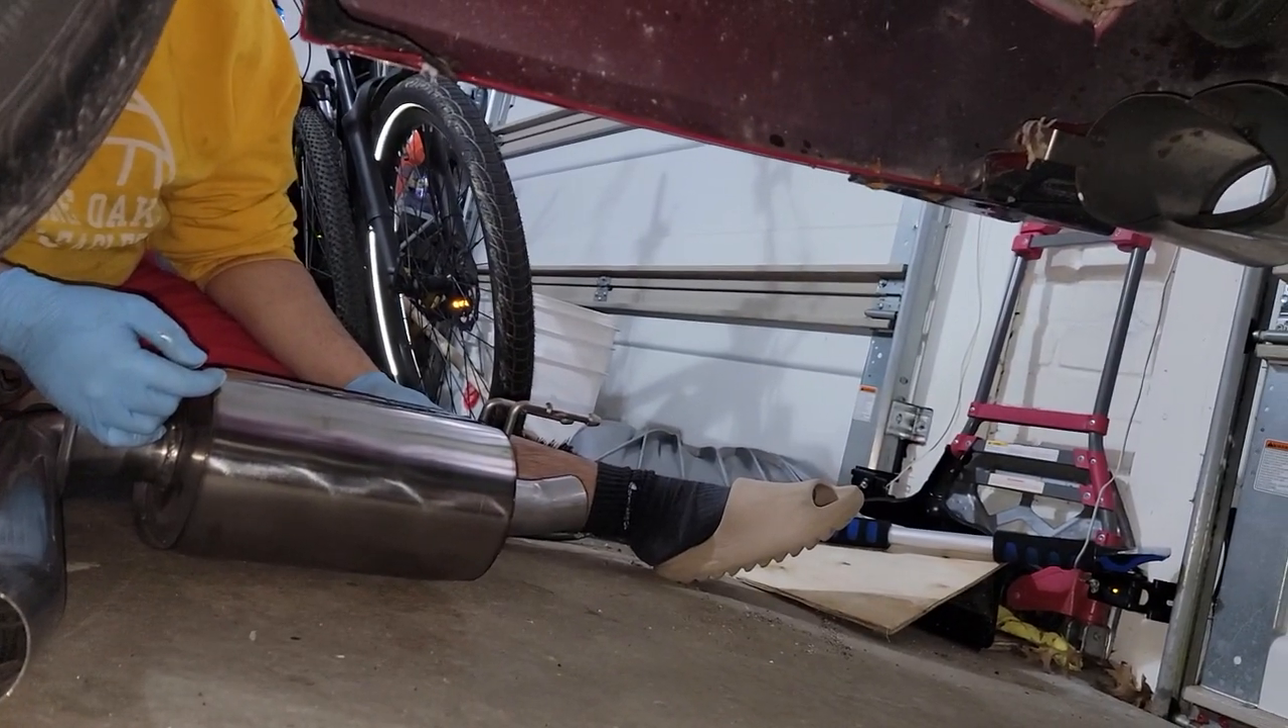Now we're in the process of putting the last muffler on which is on the passenger side.